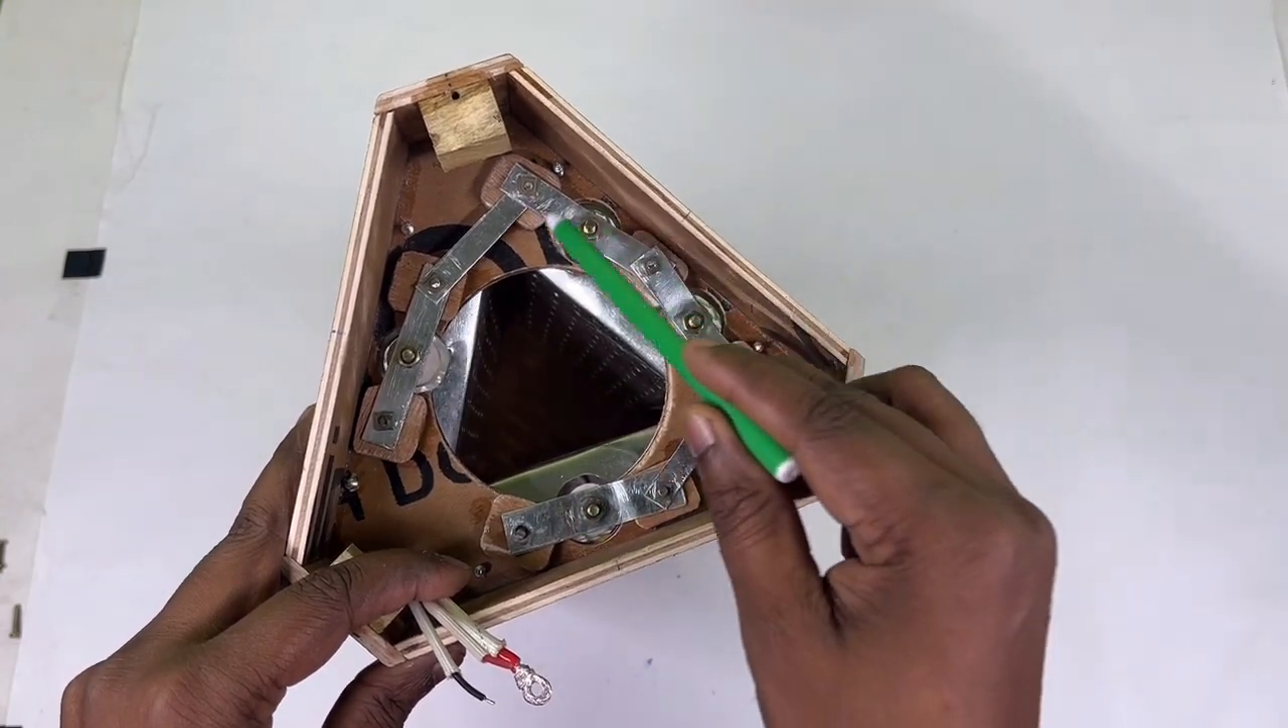जिस side हम fan लगाएंगे उस side सारे electric rod को एक साथ connection कर दिया हूँ।